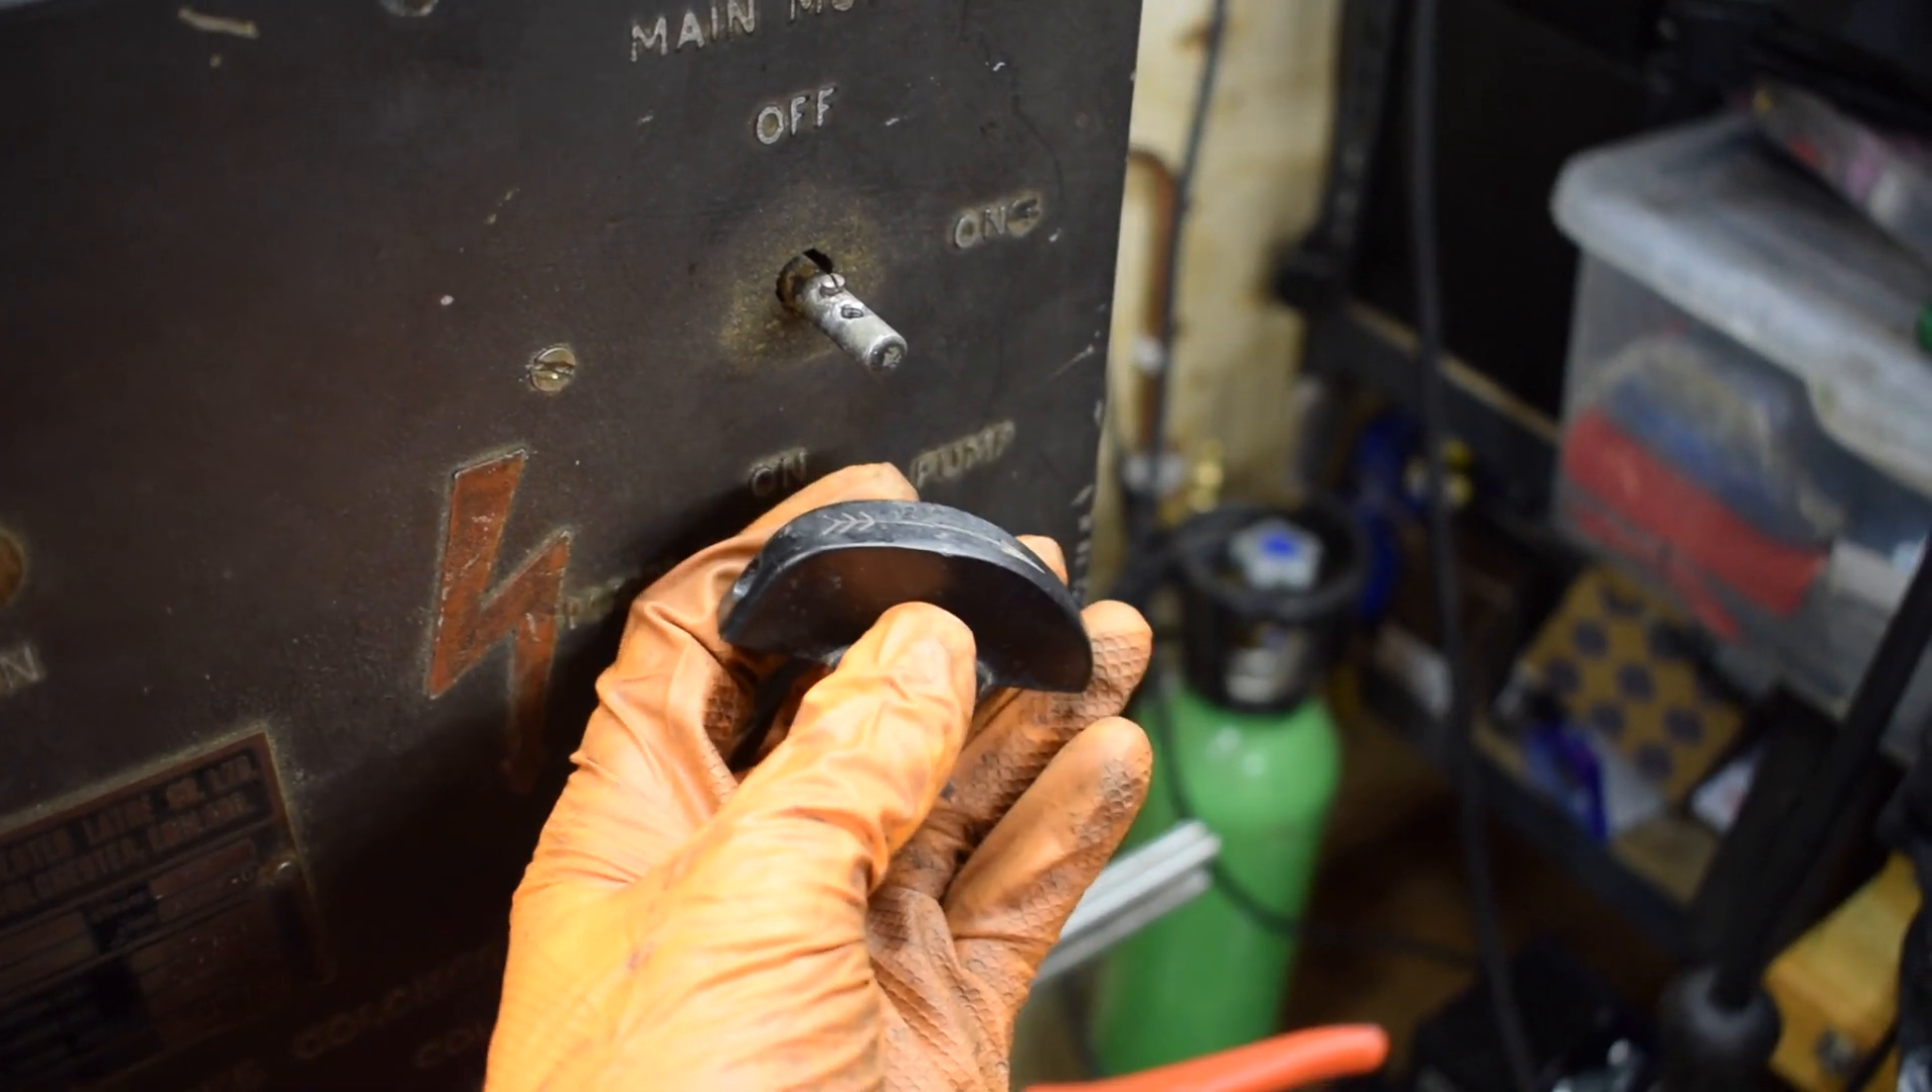So I managed to get this dial off, the switch off.